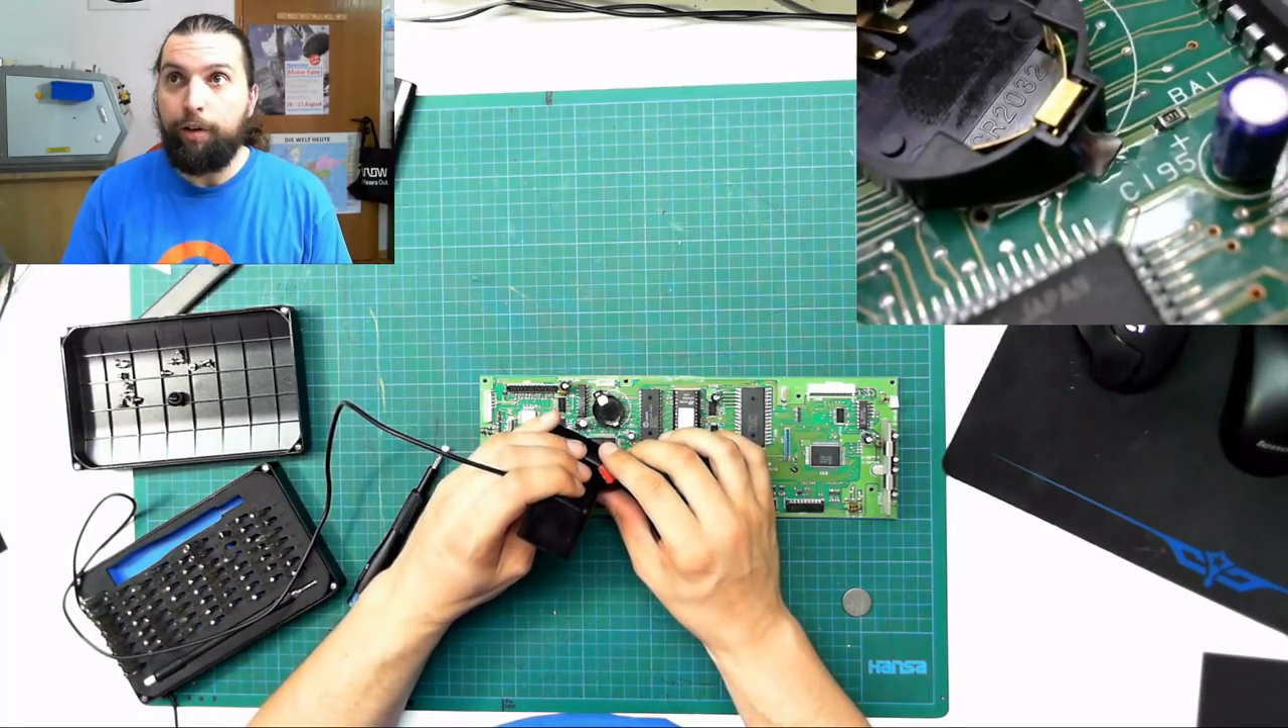So, ich habe jetzt liebevoll die Batterie ausgelötet und auch einen neuen Batteriehalter eingelötet.